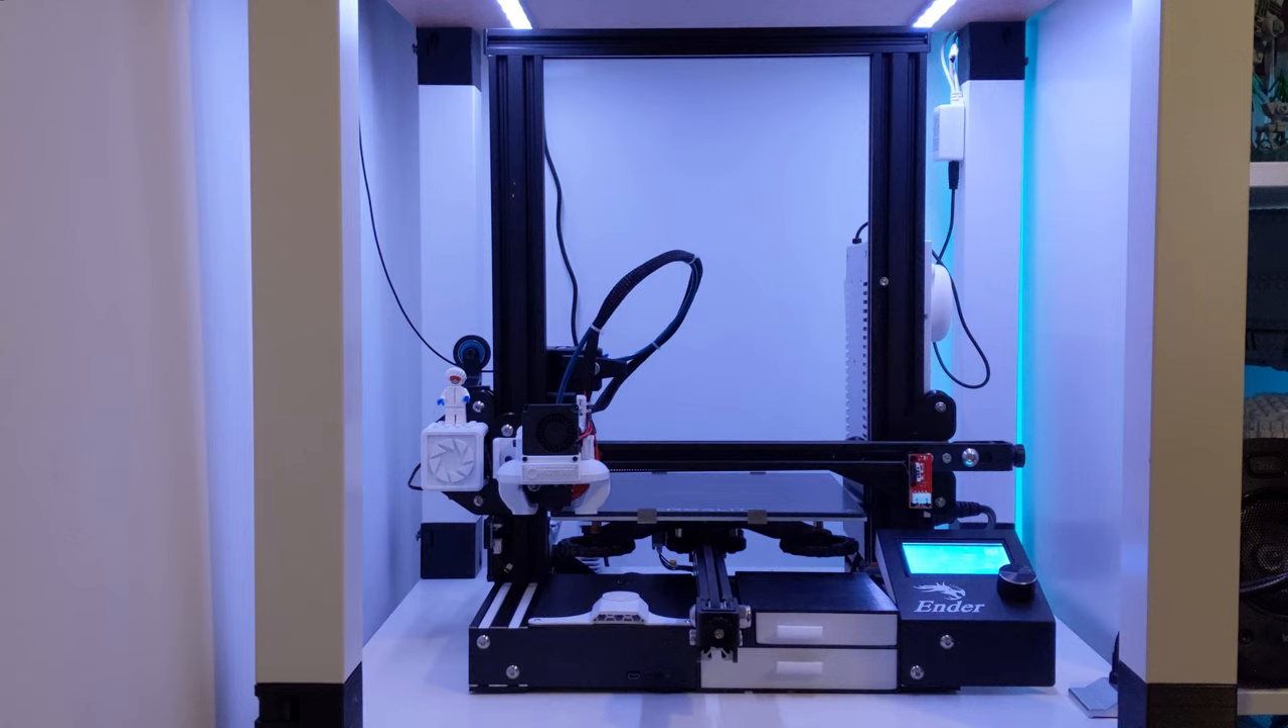So there we have it. The Ender 3 has been rebuilt. Repositioned back into the enclosure.